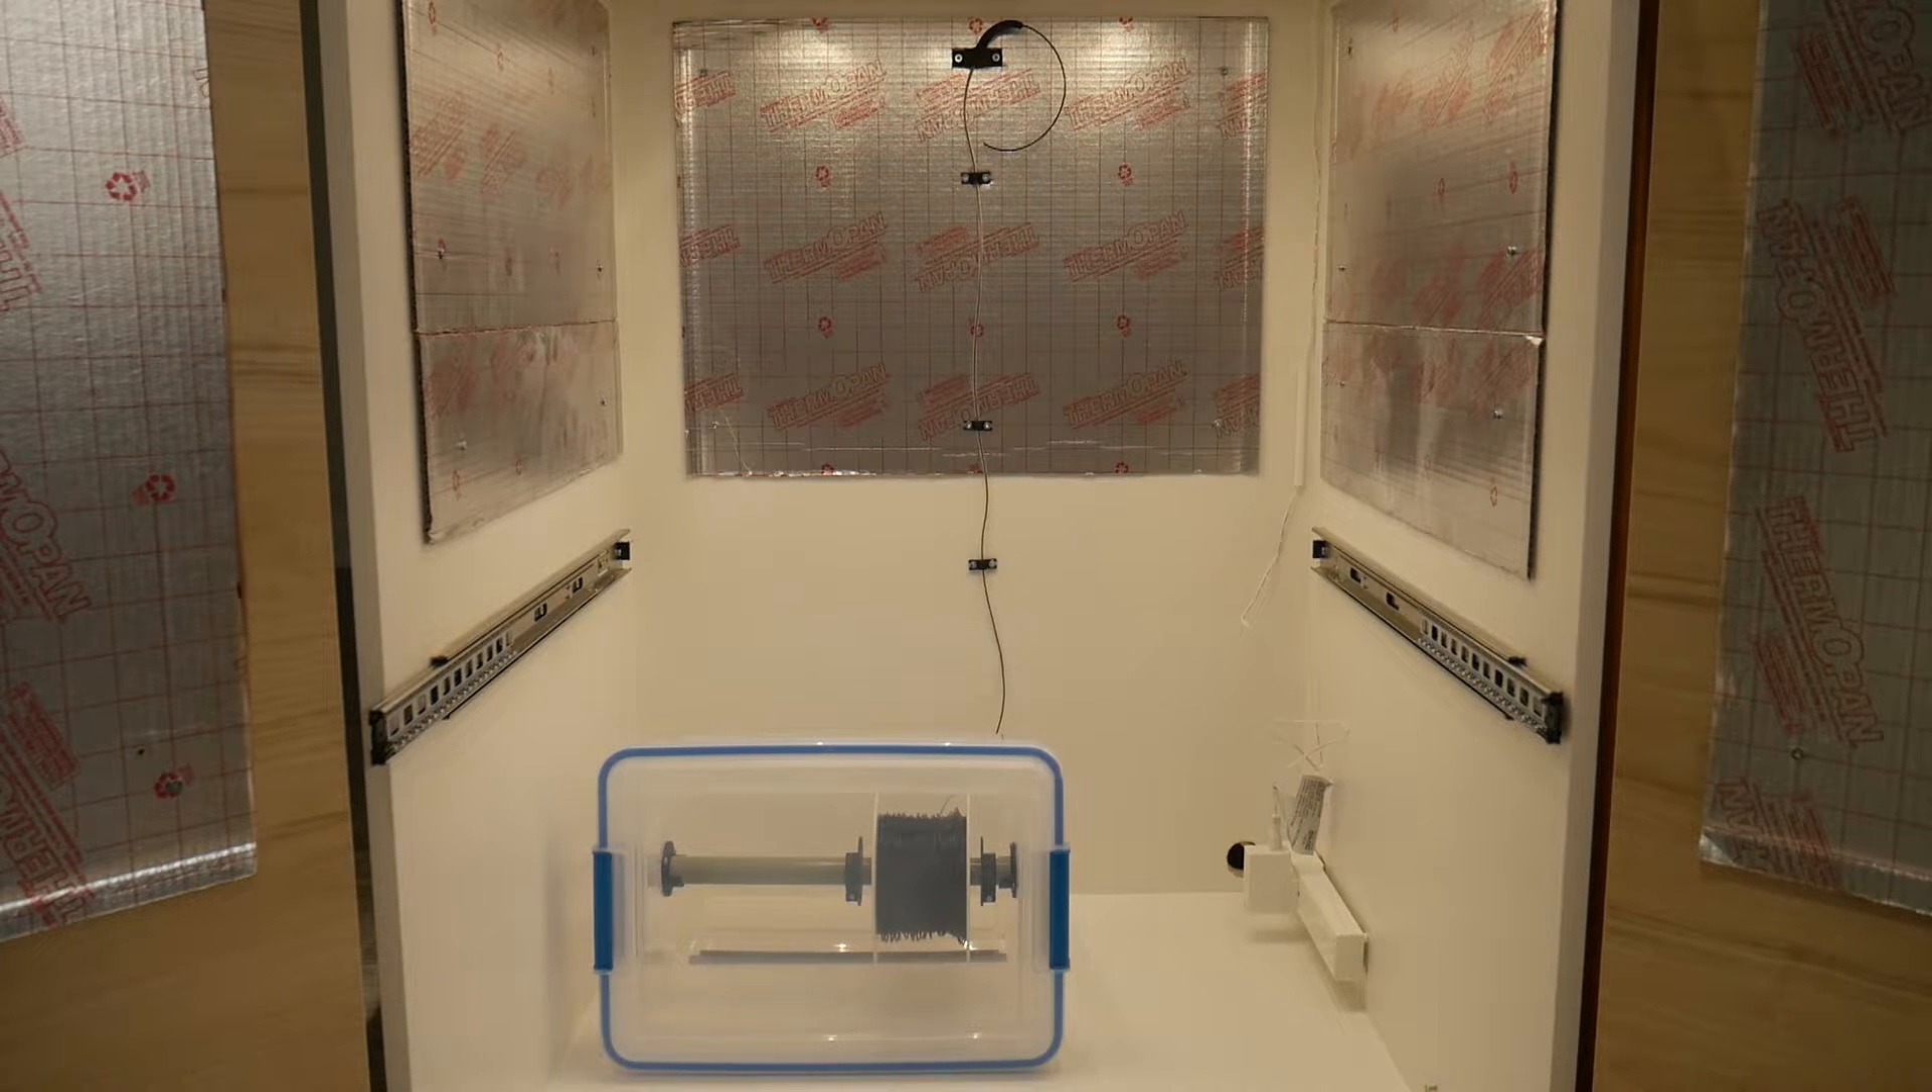And so finally we can see the entire dry box assembly in place inside the cabinet and at the bottom of the dry box you'll notice there's a black strip there that's actually a strip of velcro.